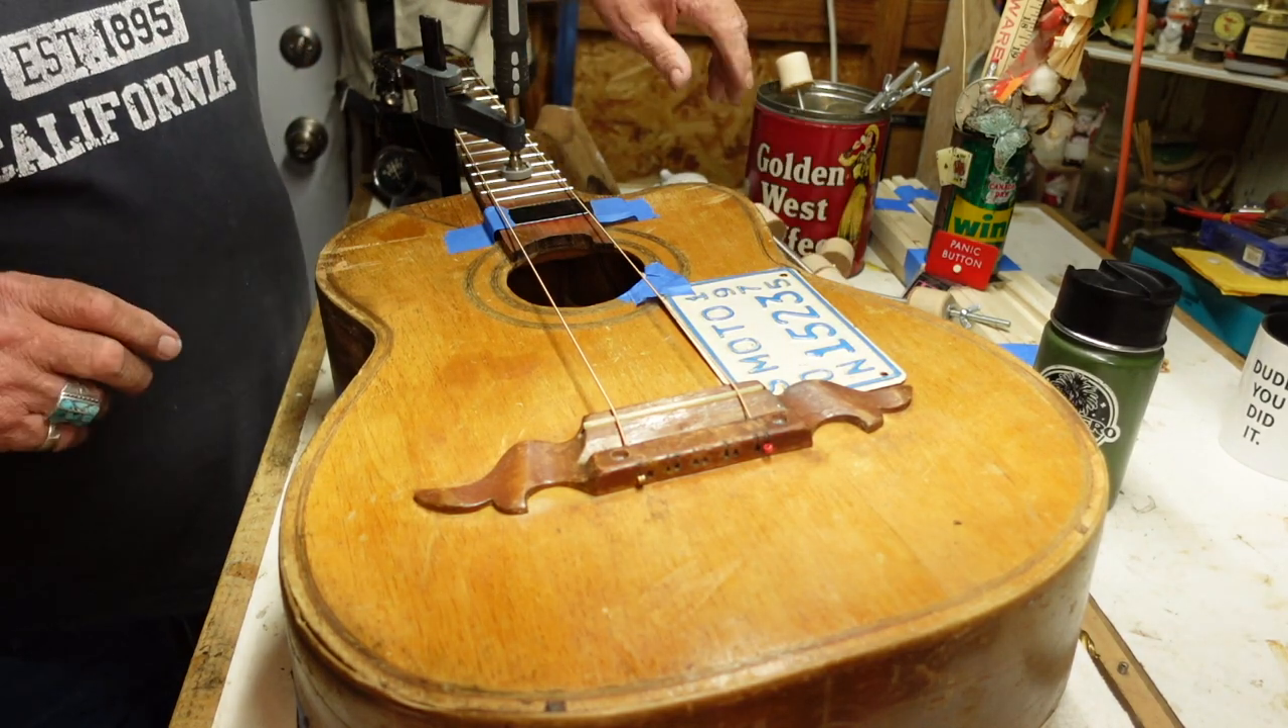Last clamp we have to take off is this puppy up here.